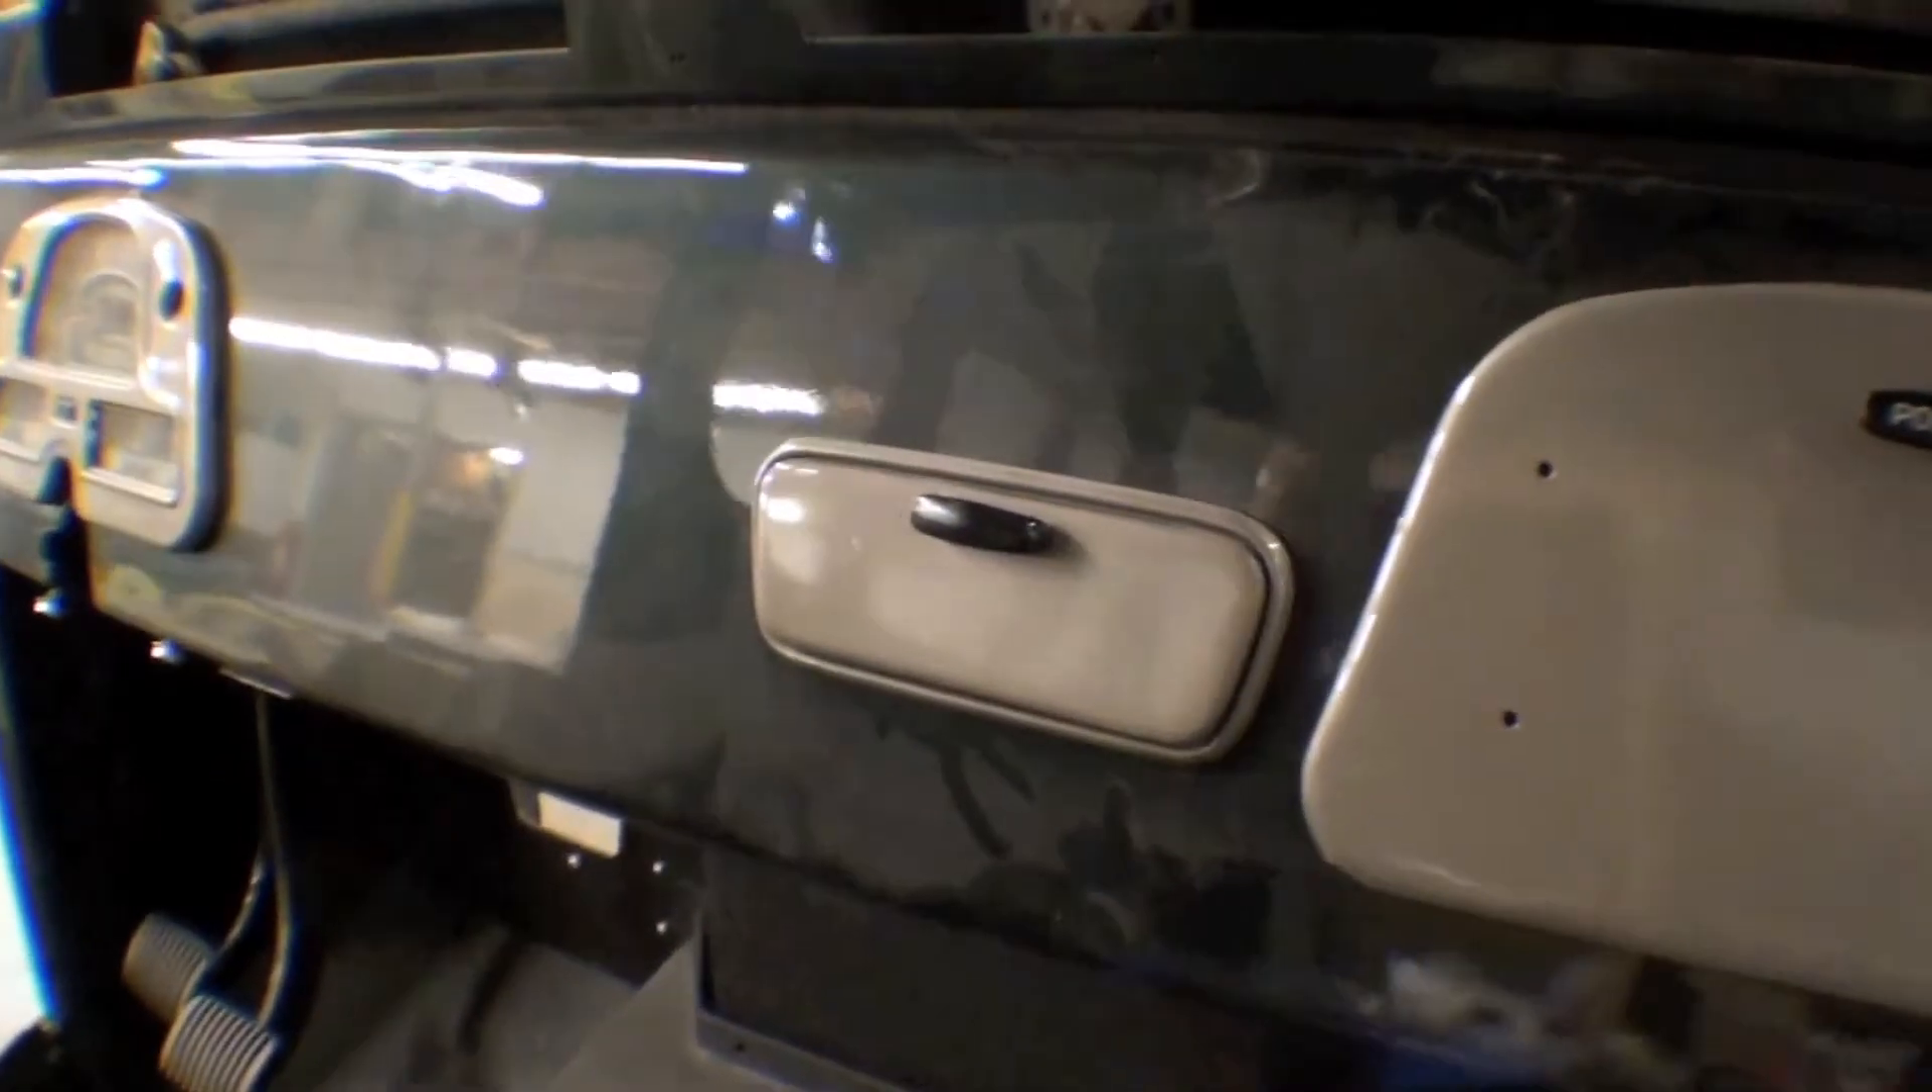And within the body we've been installing things rather nicely here as far as the glove box and other dash components.